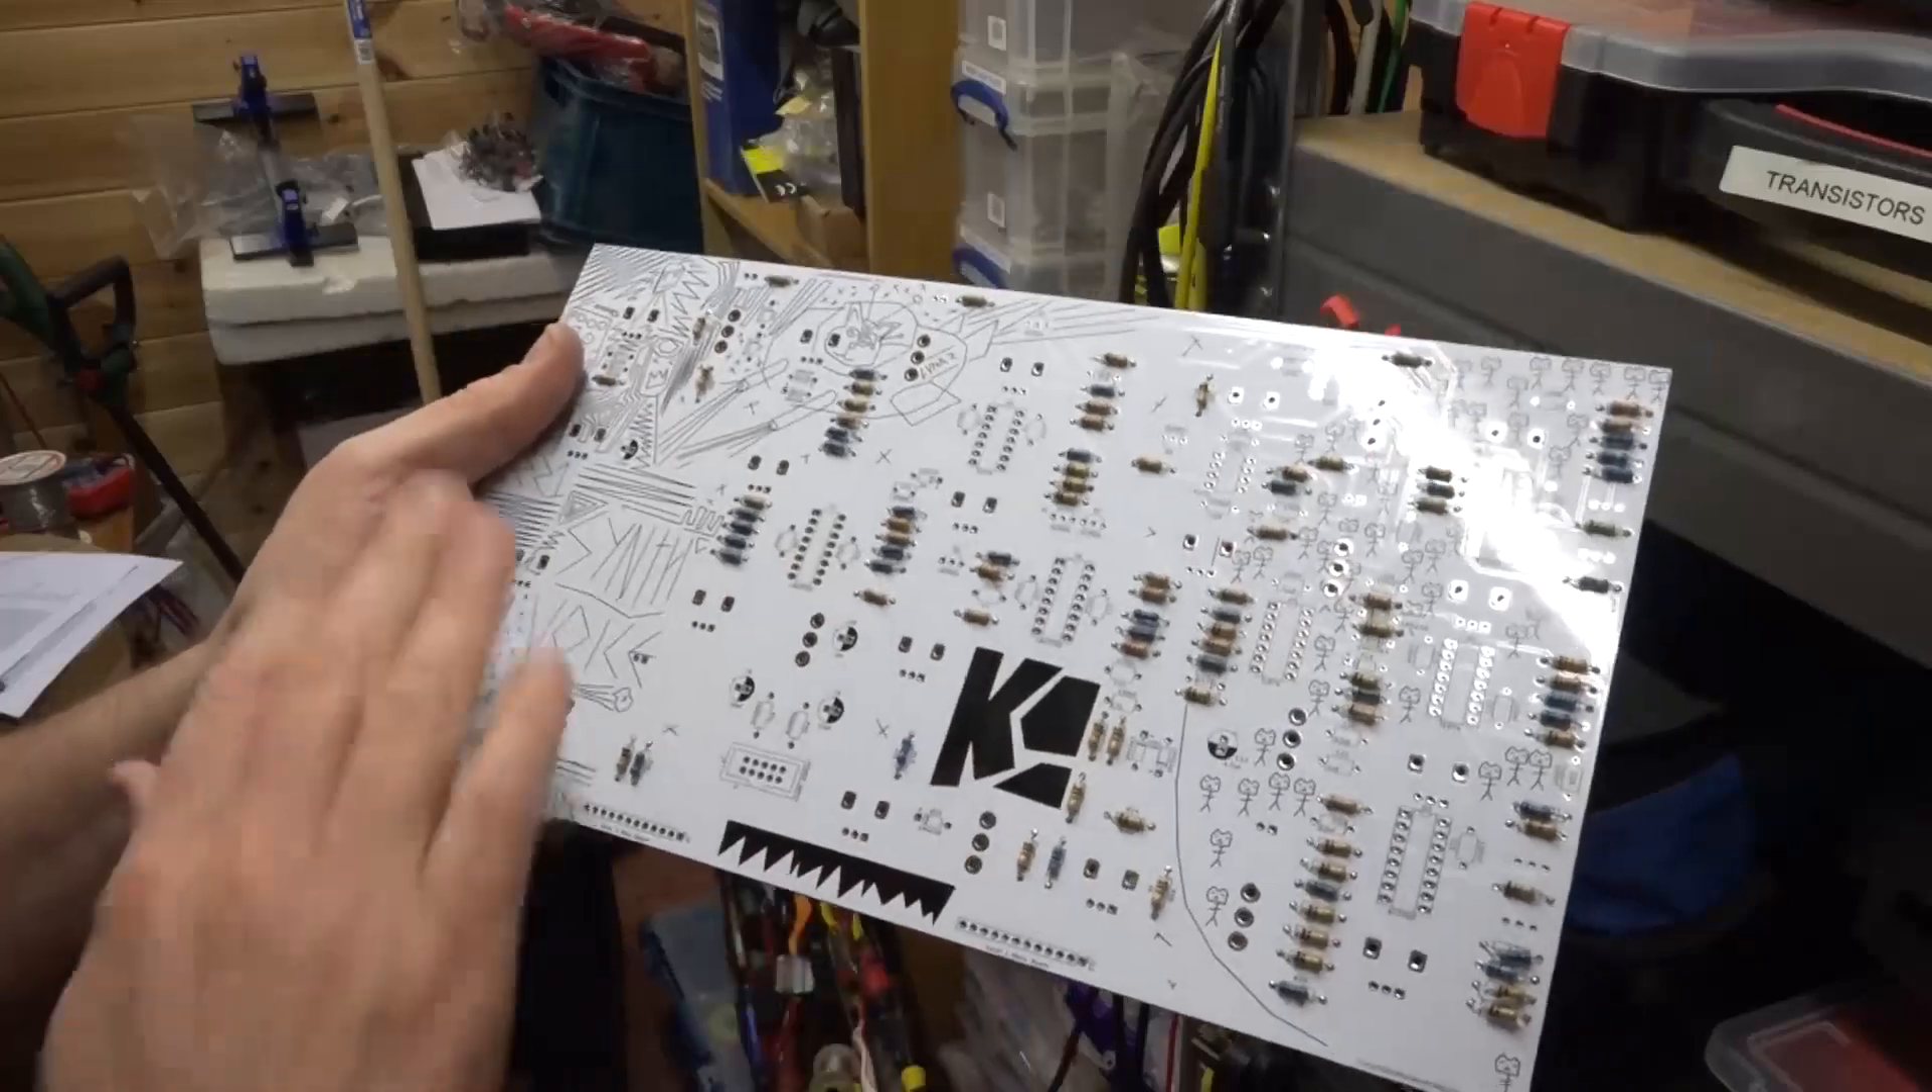Well as ever with these things it sometimes takes longer than you think but all the resistors are in there now and there was a lot of them.